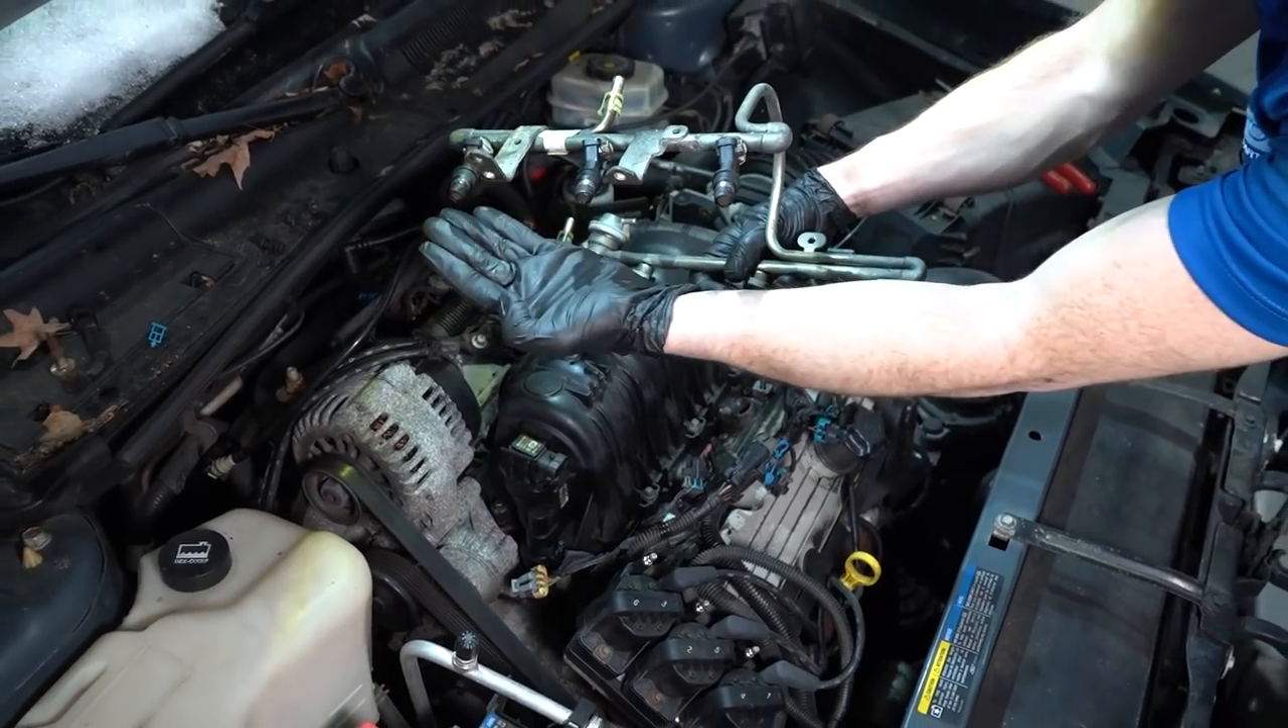So now we have our fuel rail out of there.